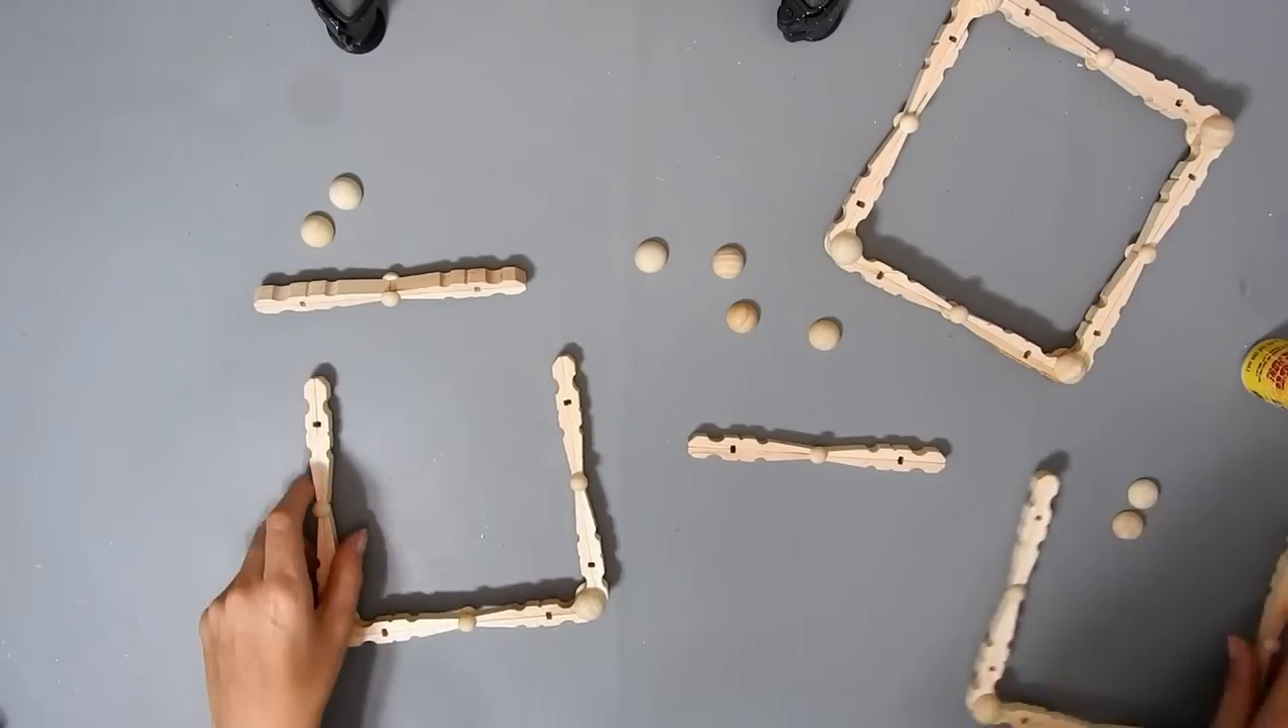So I made another two squares but I didn't put one side on.